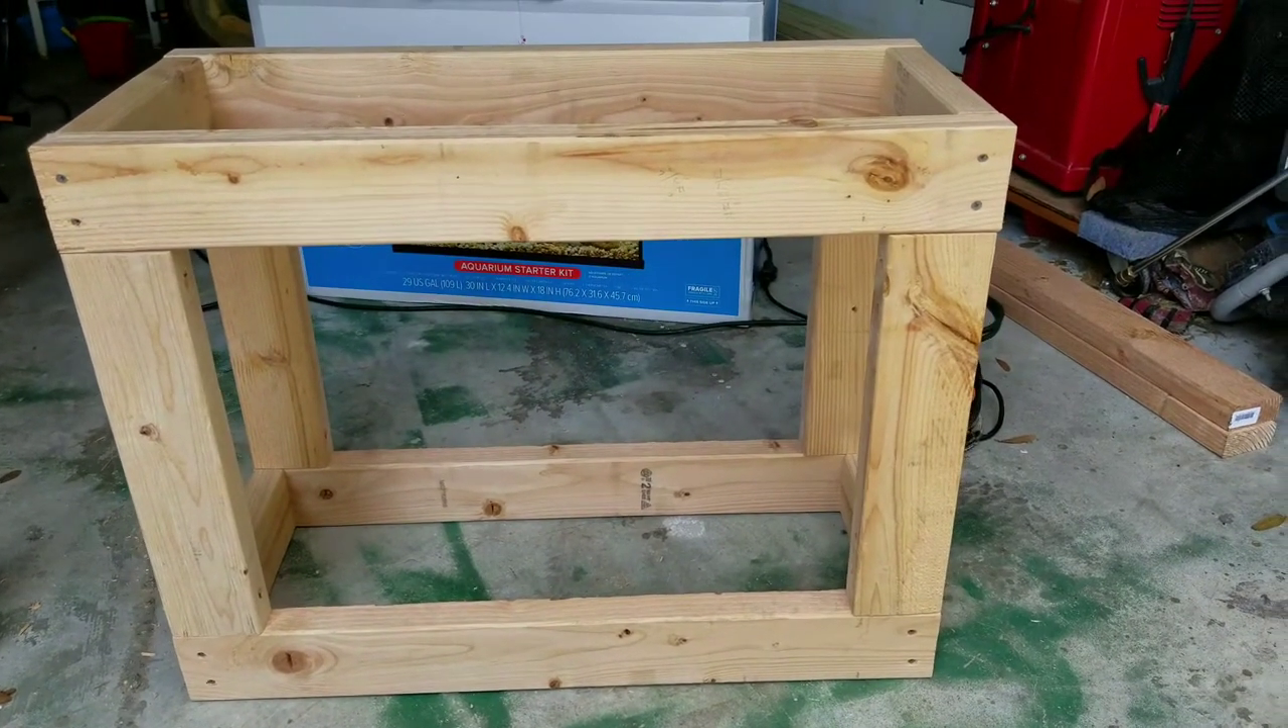Okay so I now got the frame completely built.